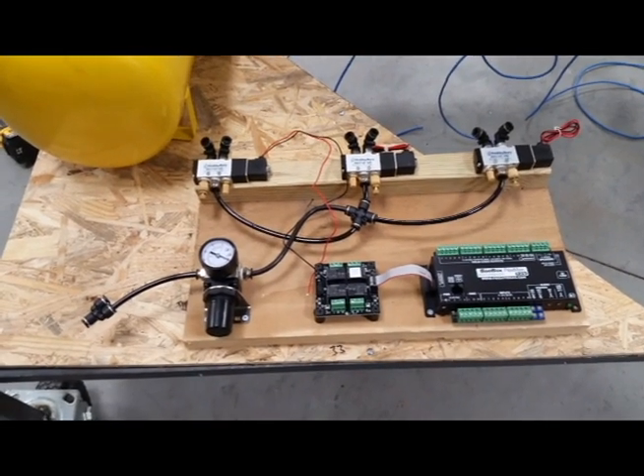And I've started to mount my valves and controller.